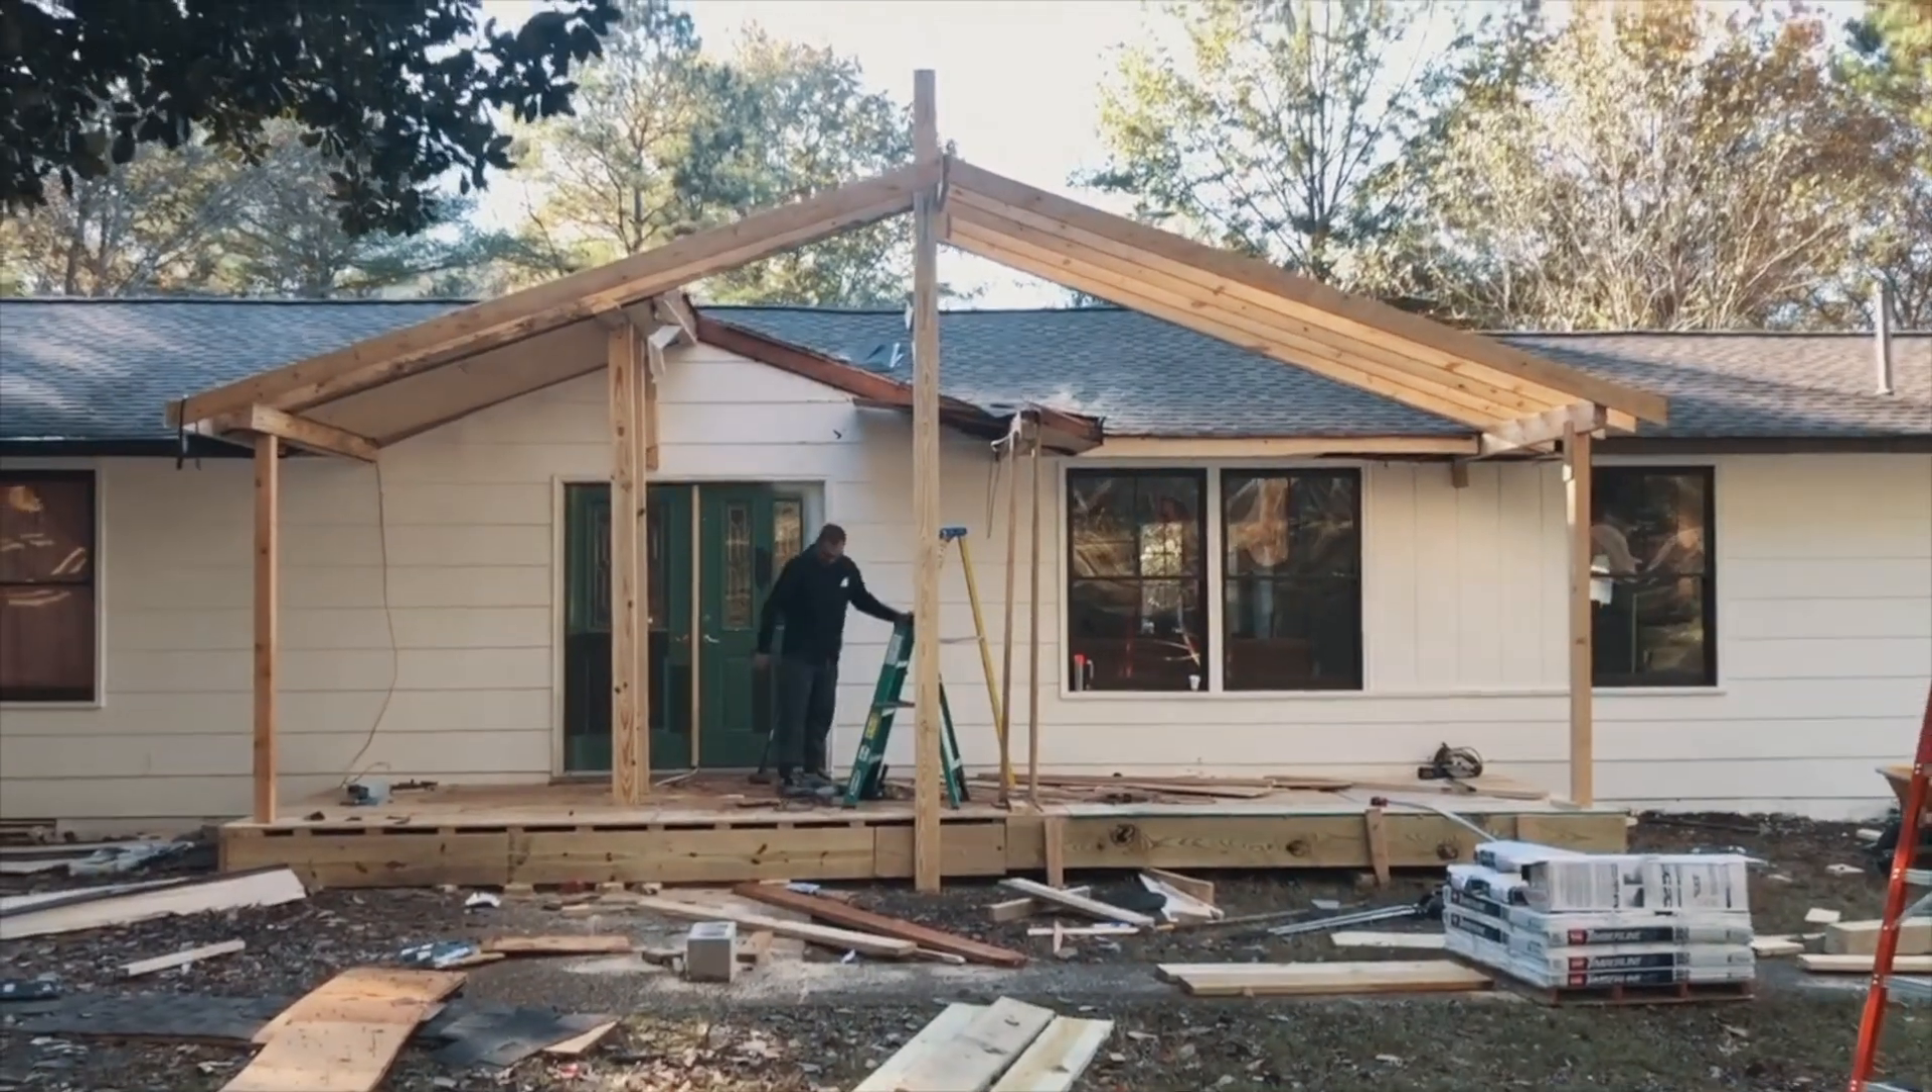Once I got the porch foundation built, I moved on to the roof structure and my buddy Adam helped me hold these rafters as I screwed them in place. All right, we're making progress.